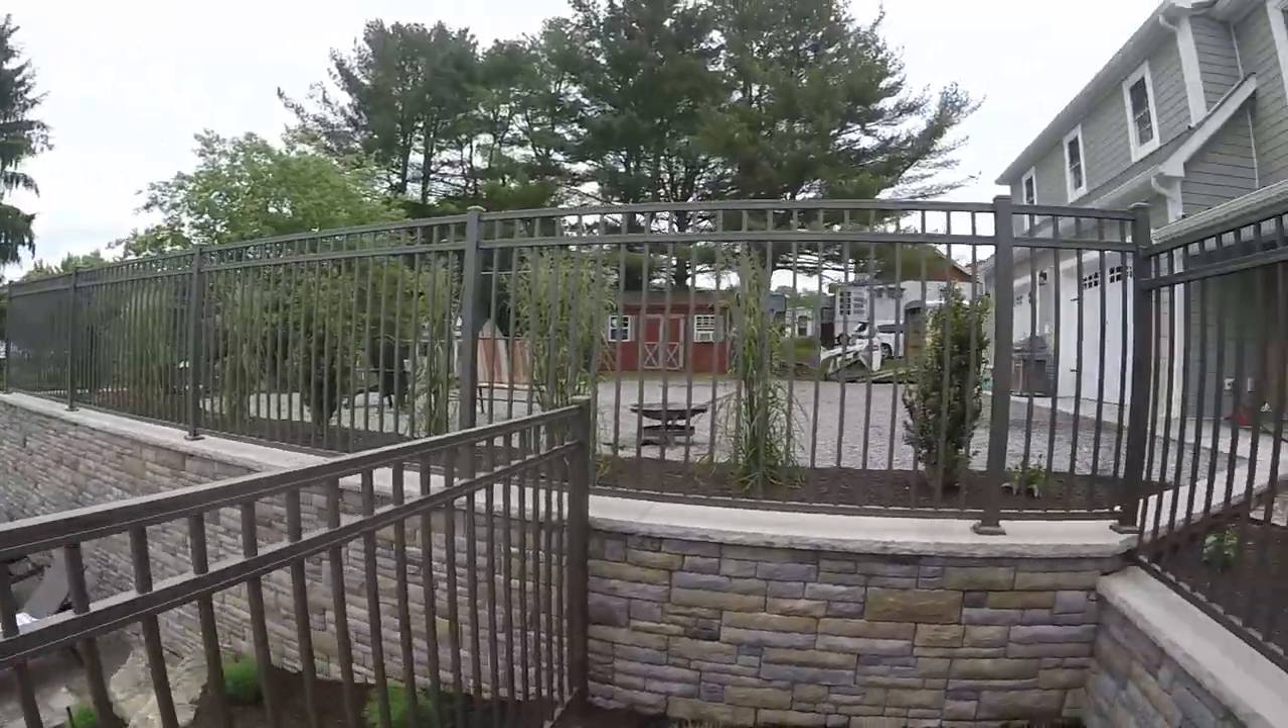All the fencing's up.